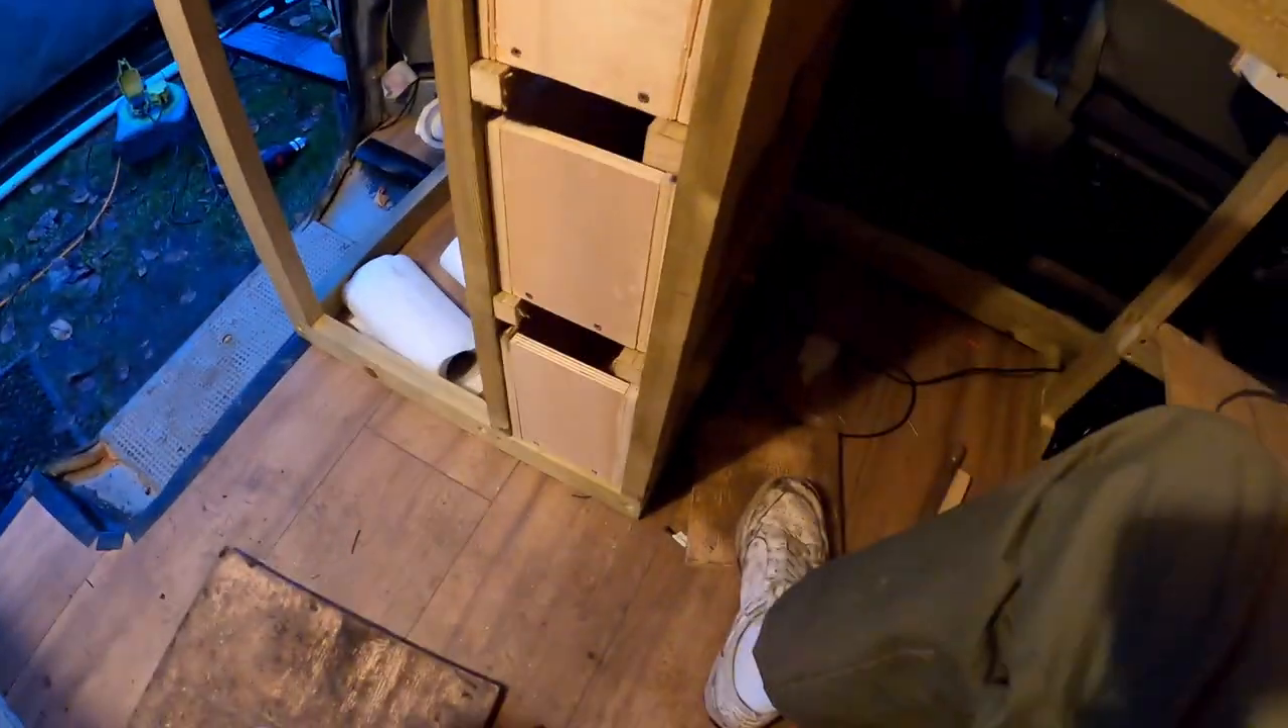Okay, so I have got the three drawers in place now.